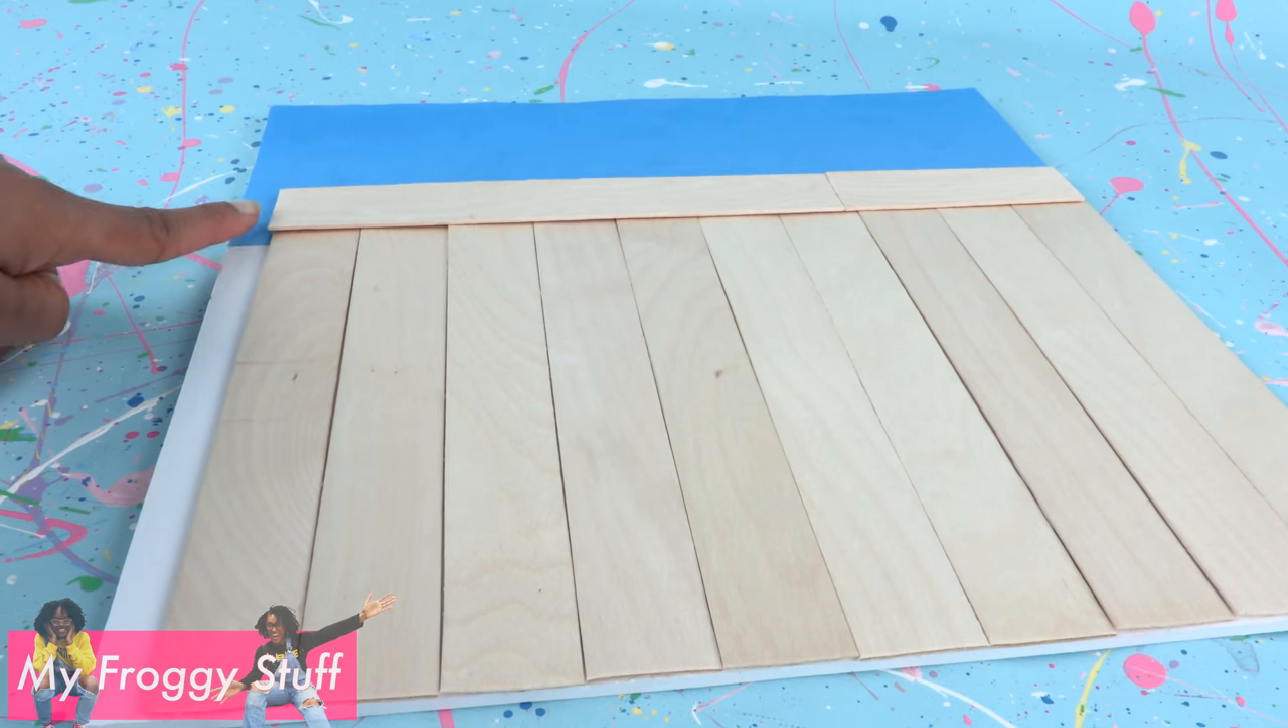I have a little bit of space left on the side but that's okay we can cover it with greenery later.